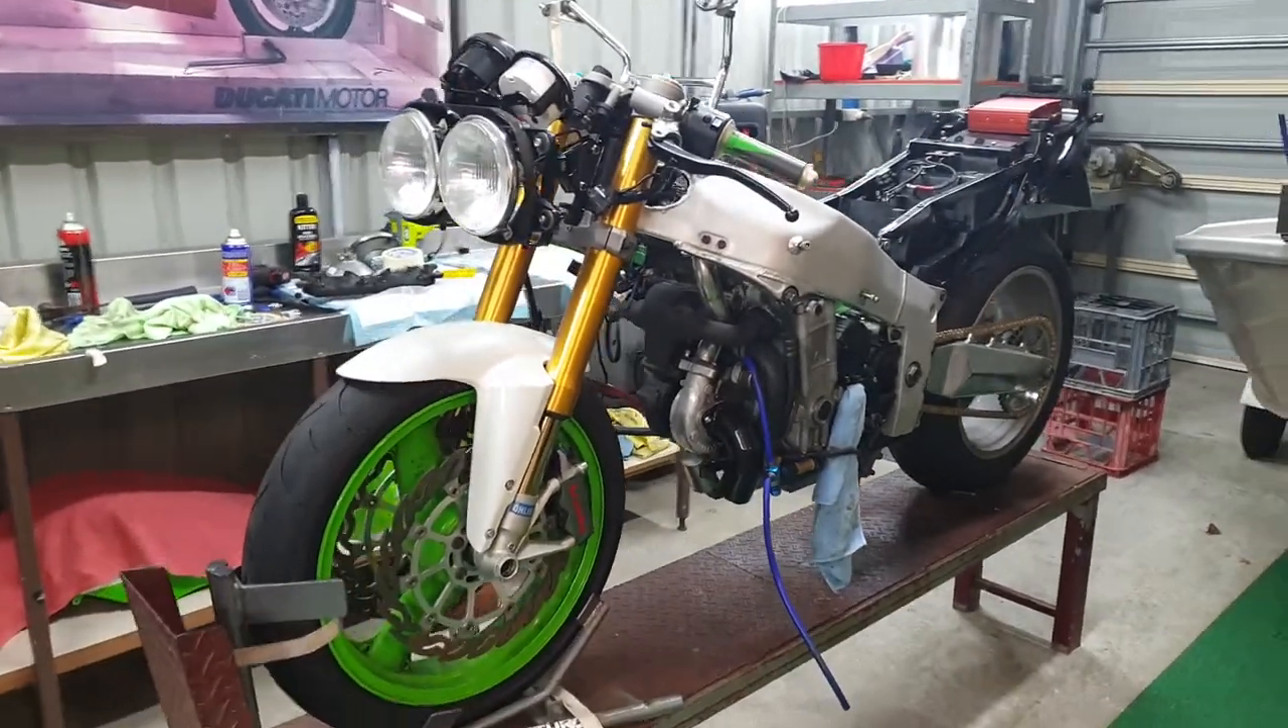So there it is with the headlights mounted definitely got the ZXR look now.